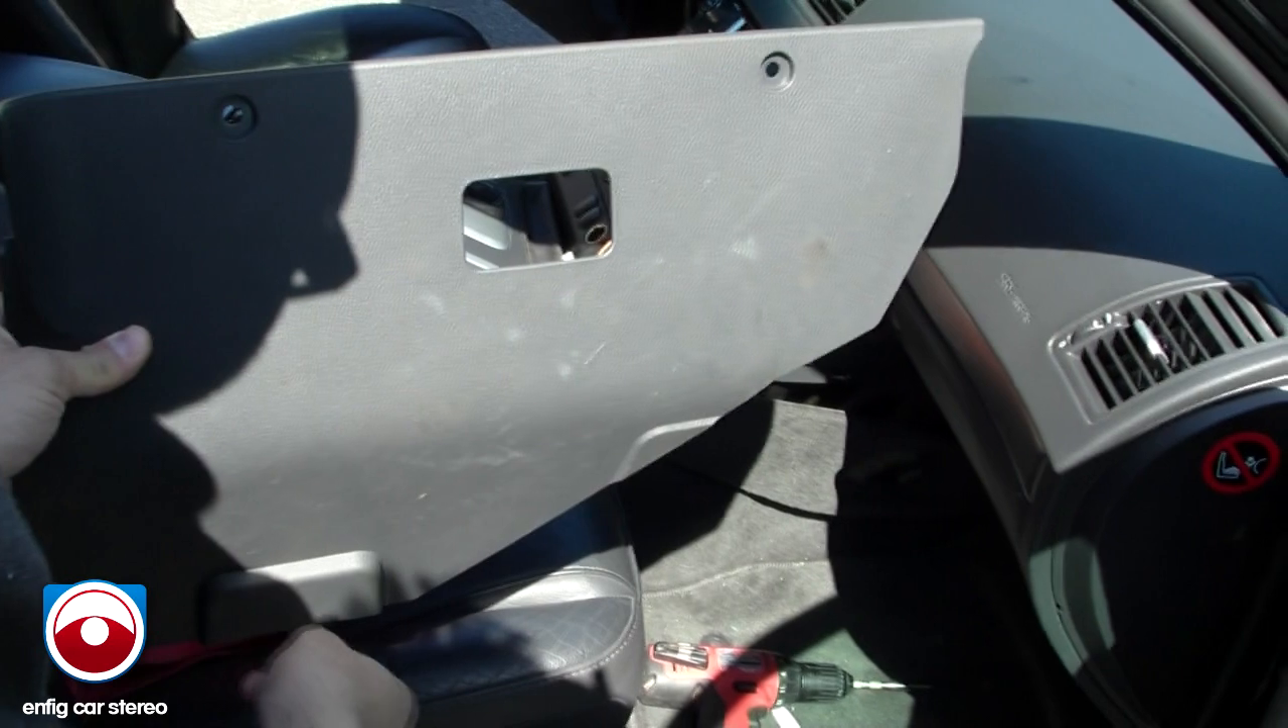Now, the whole tray is out.